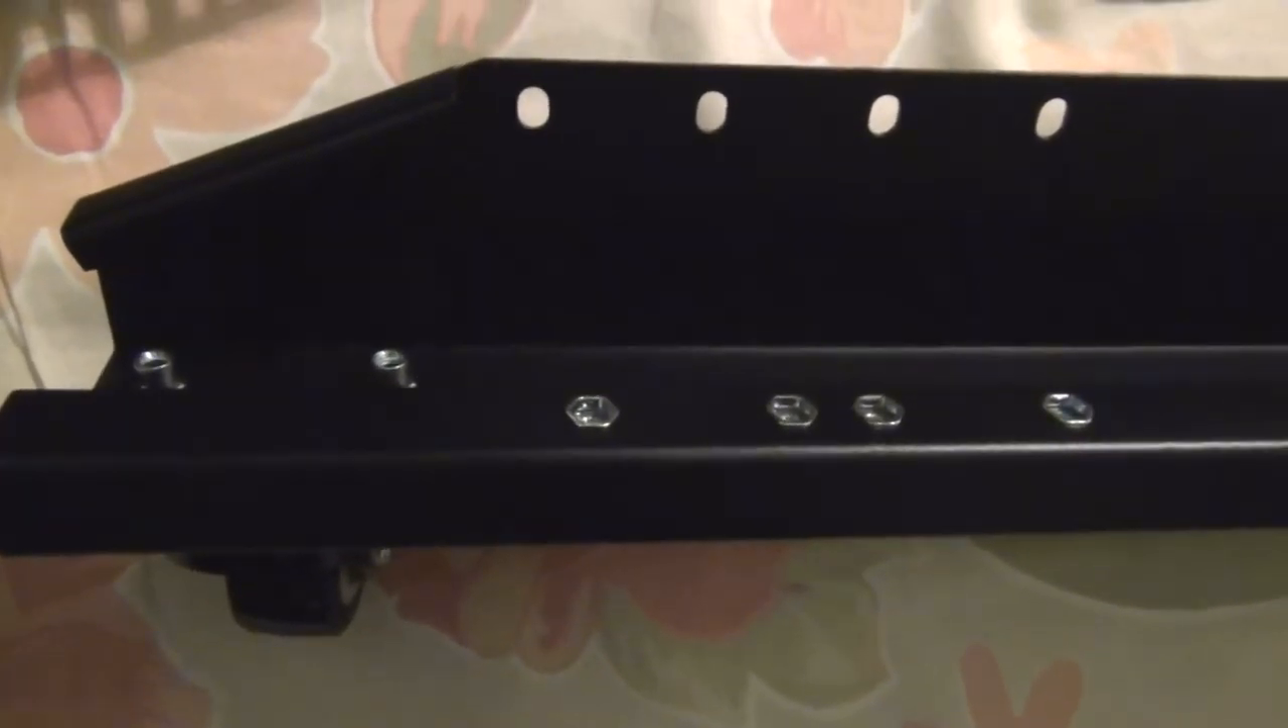On this base we can also see that the nuts are already in place to hold the frame.